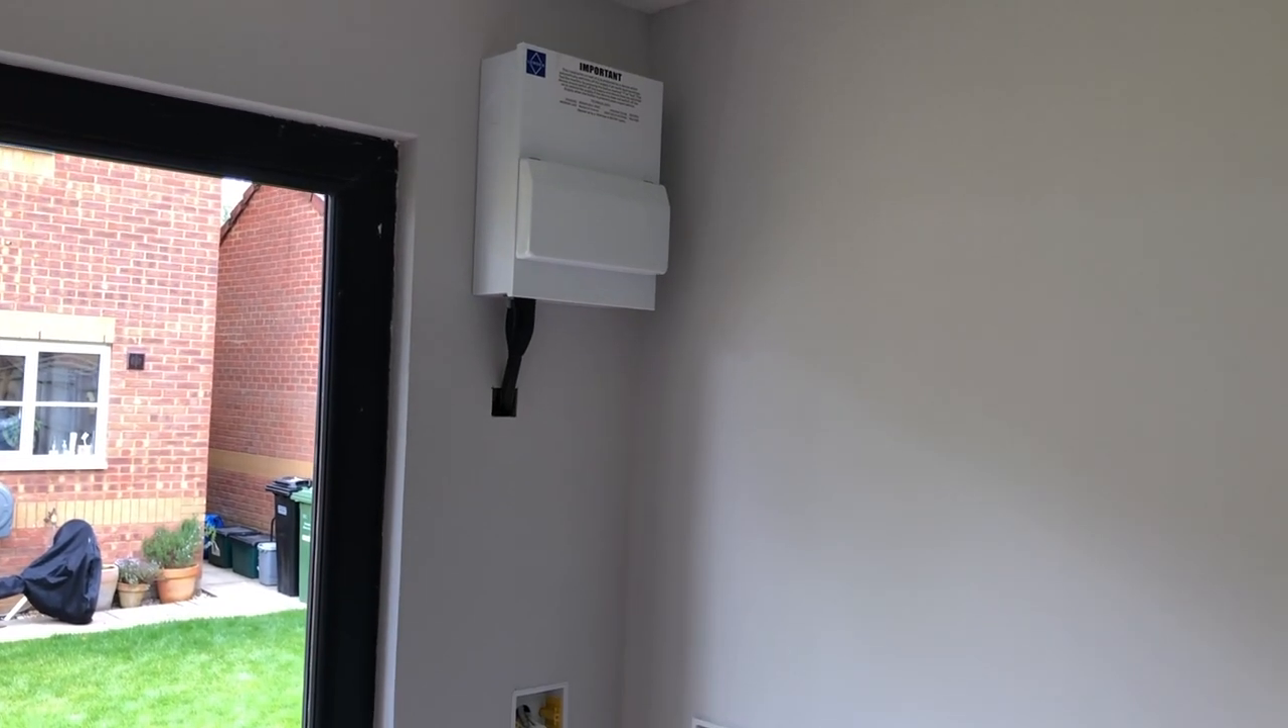I have just finished putting the consumer unit back on my wall.